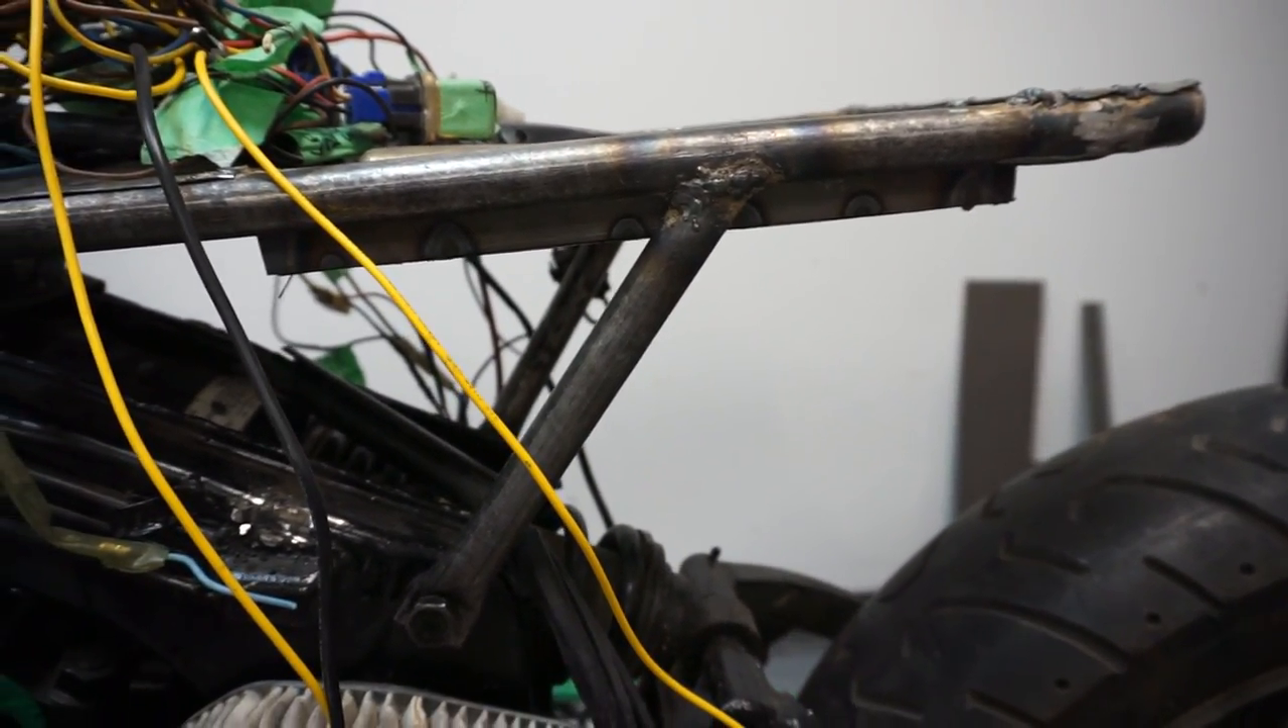If you look at the subframe from the side now you can see the pan stick down a bit.